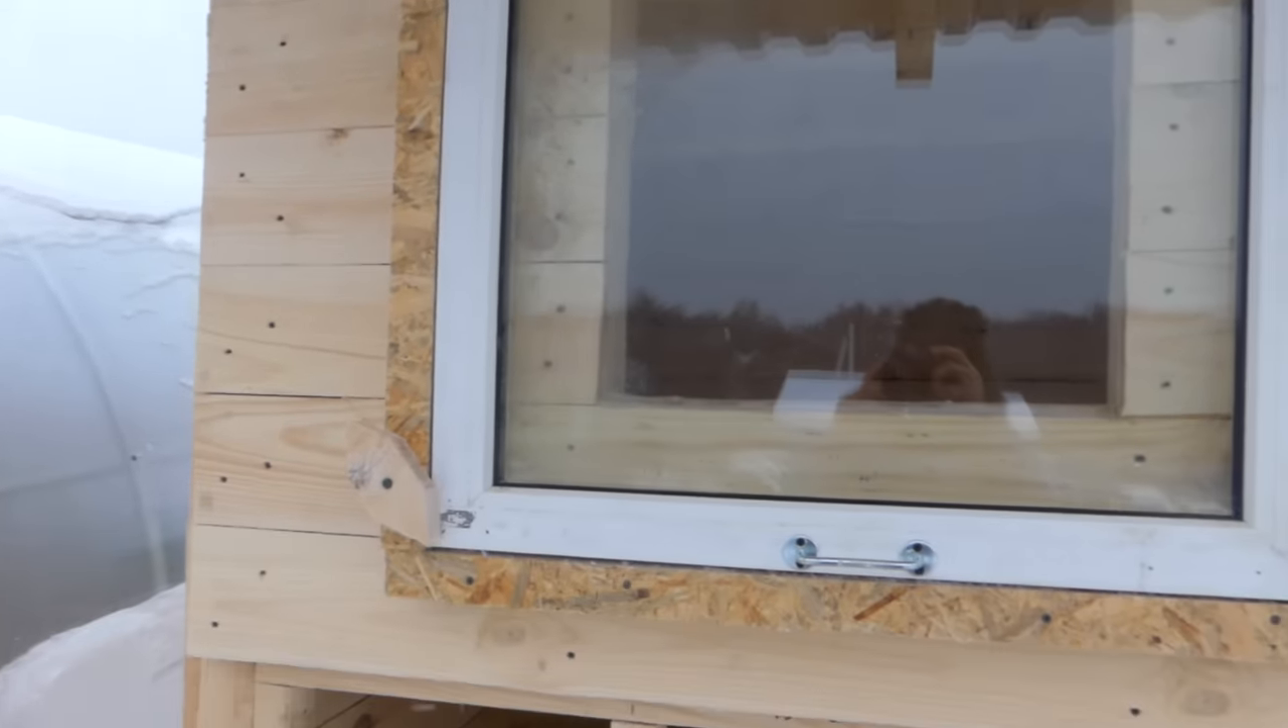И установил окно. Окантовку сделал из бруска и полосы ОСБ девятки.